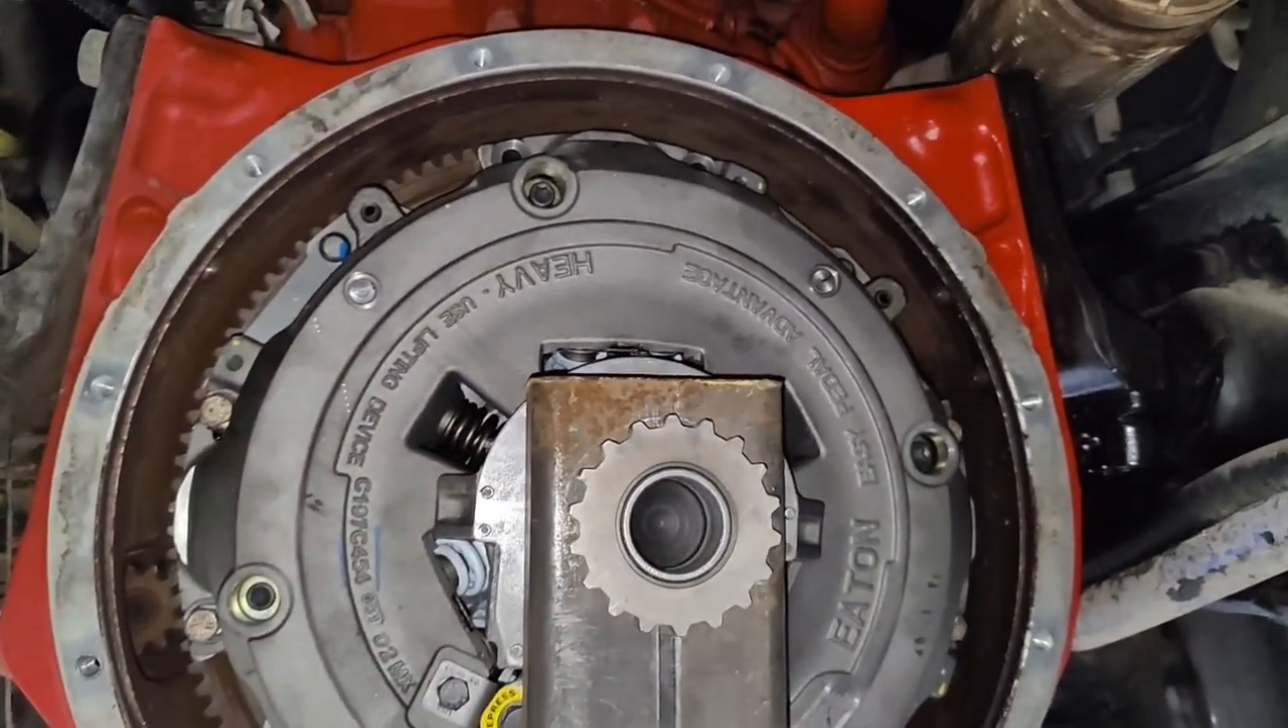Now the clutch it's in its position.